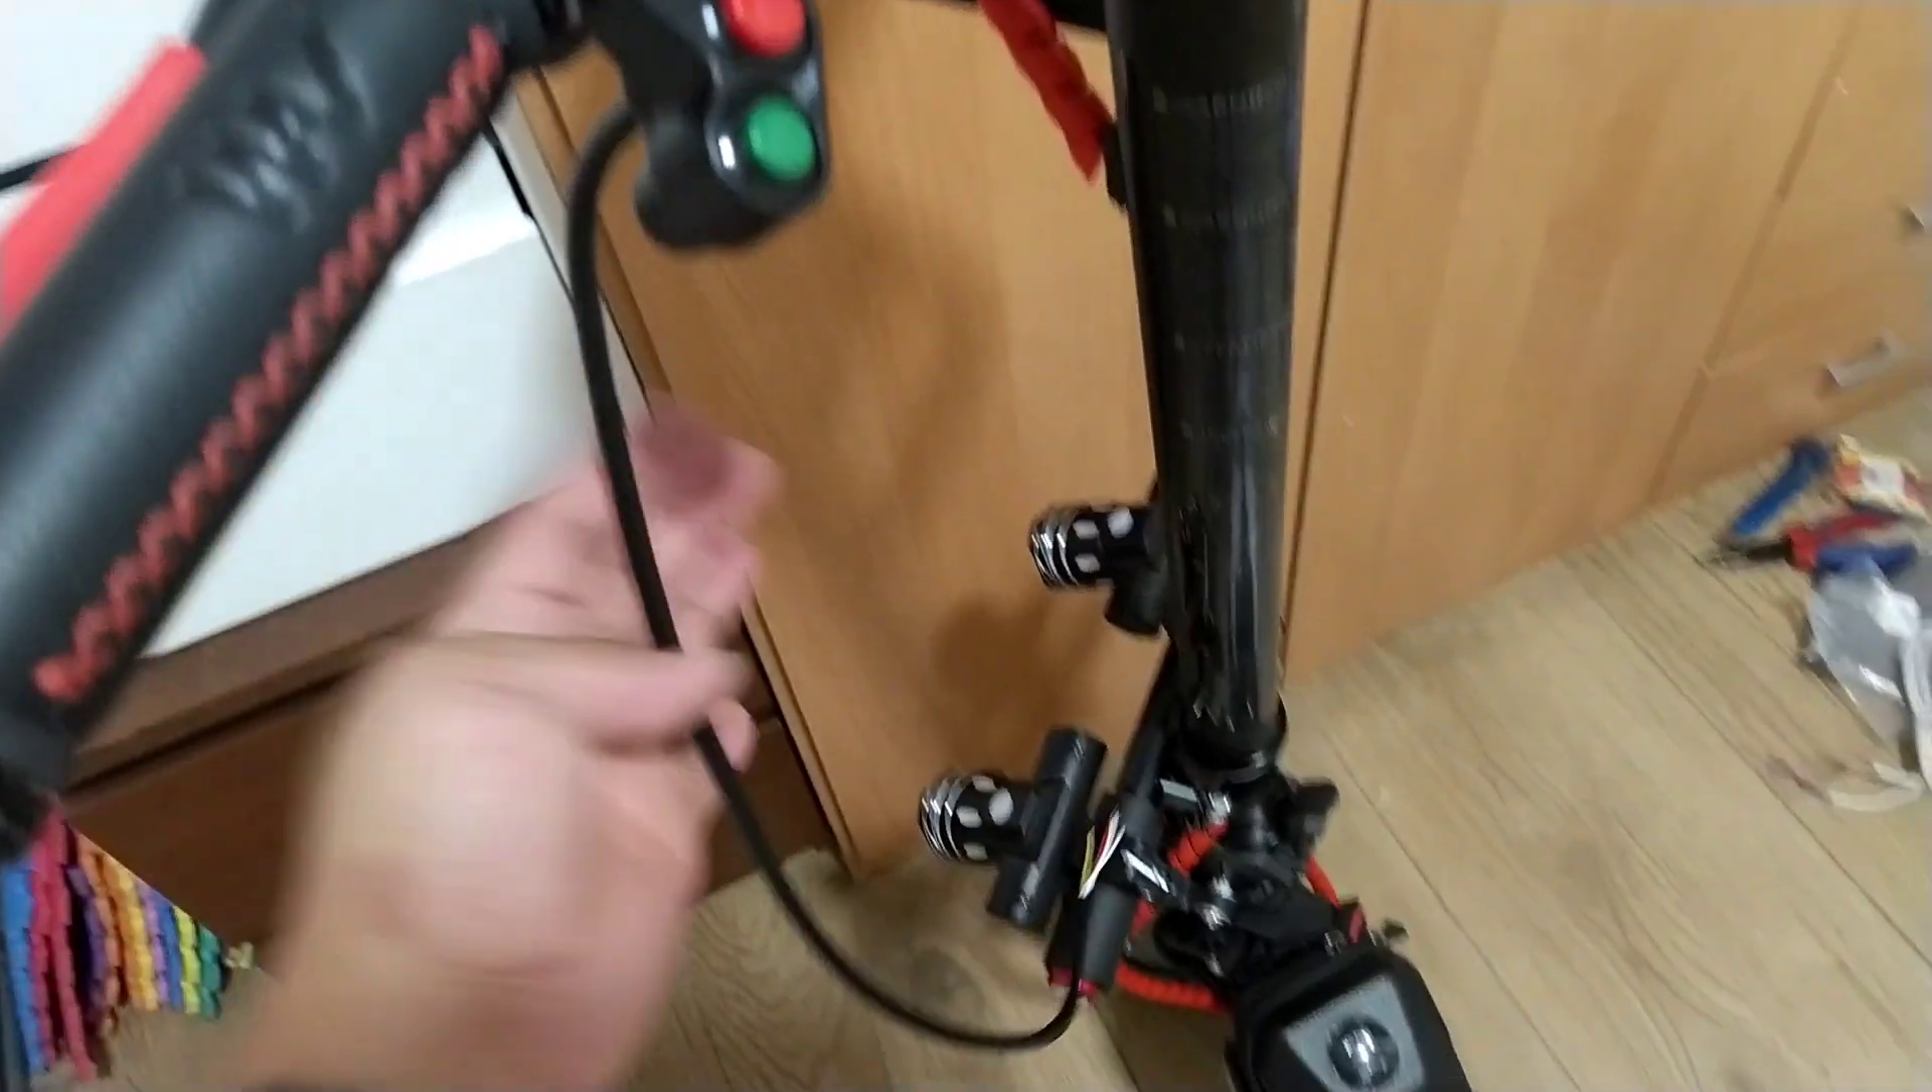I put already the switch as you can see.